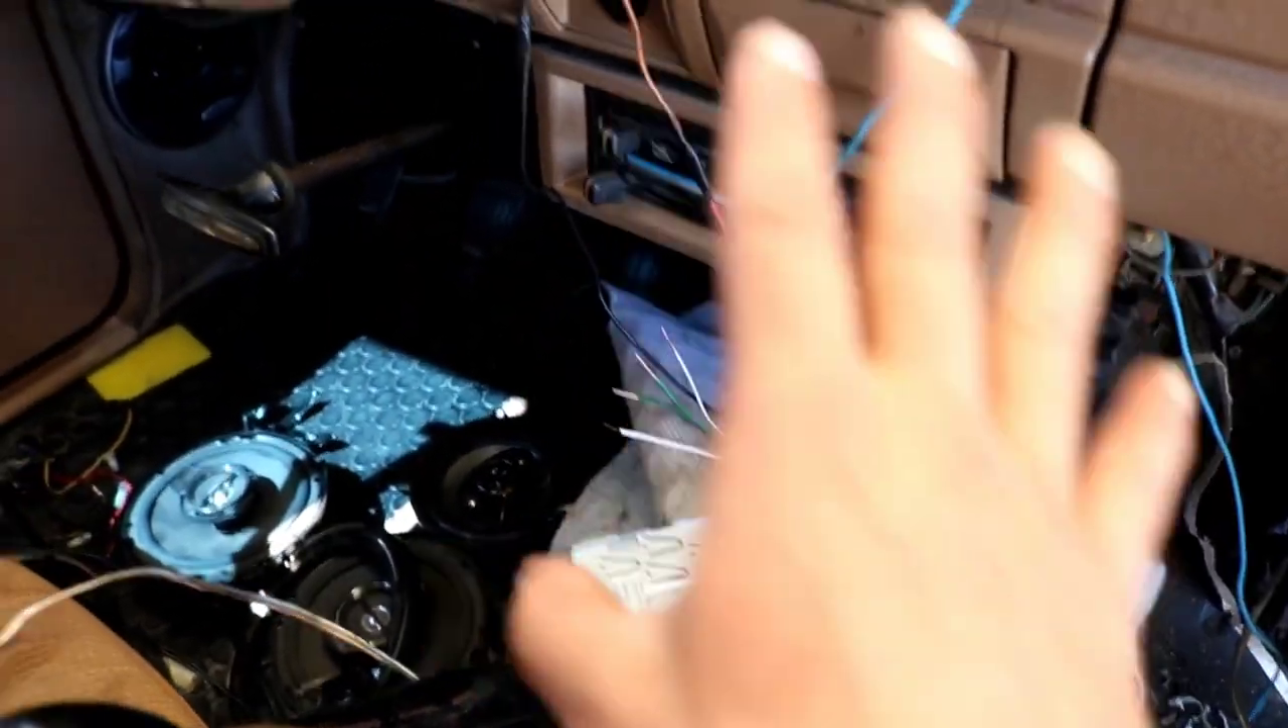Now he's got to hook up all these speaker wires and it's pretty much done.